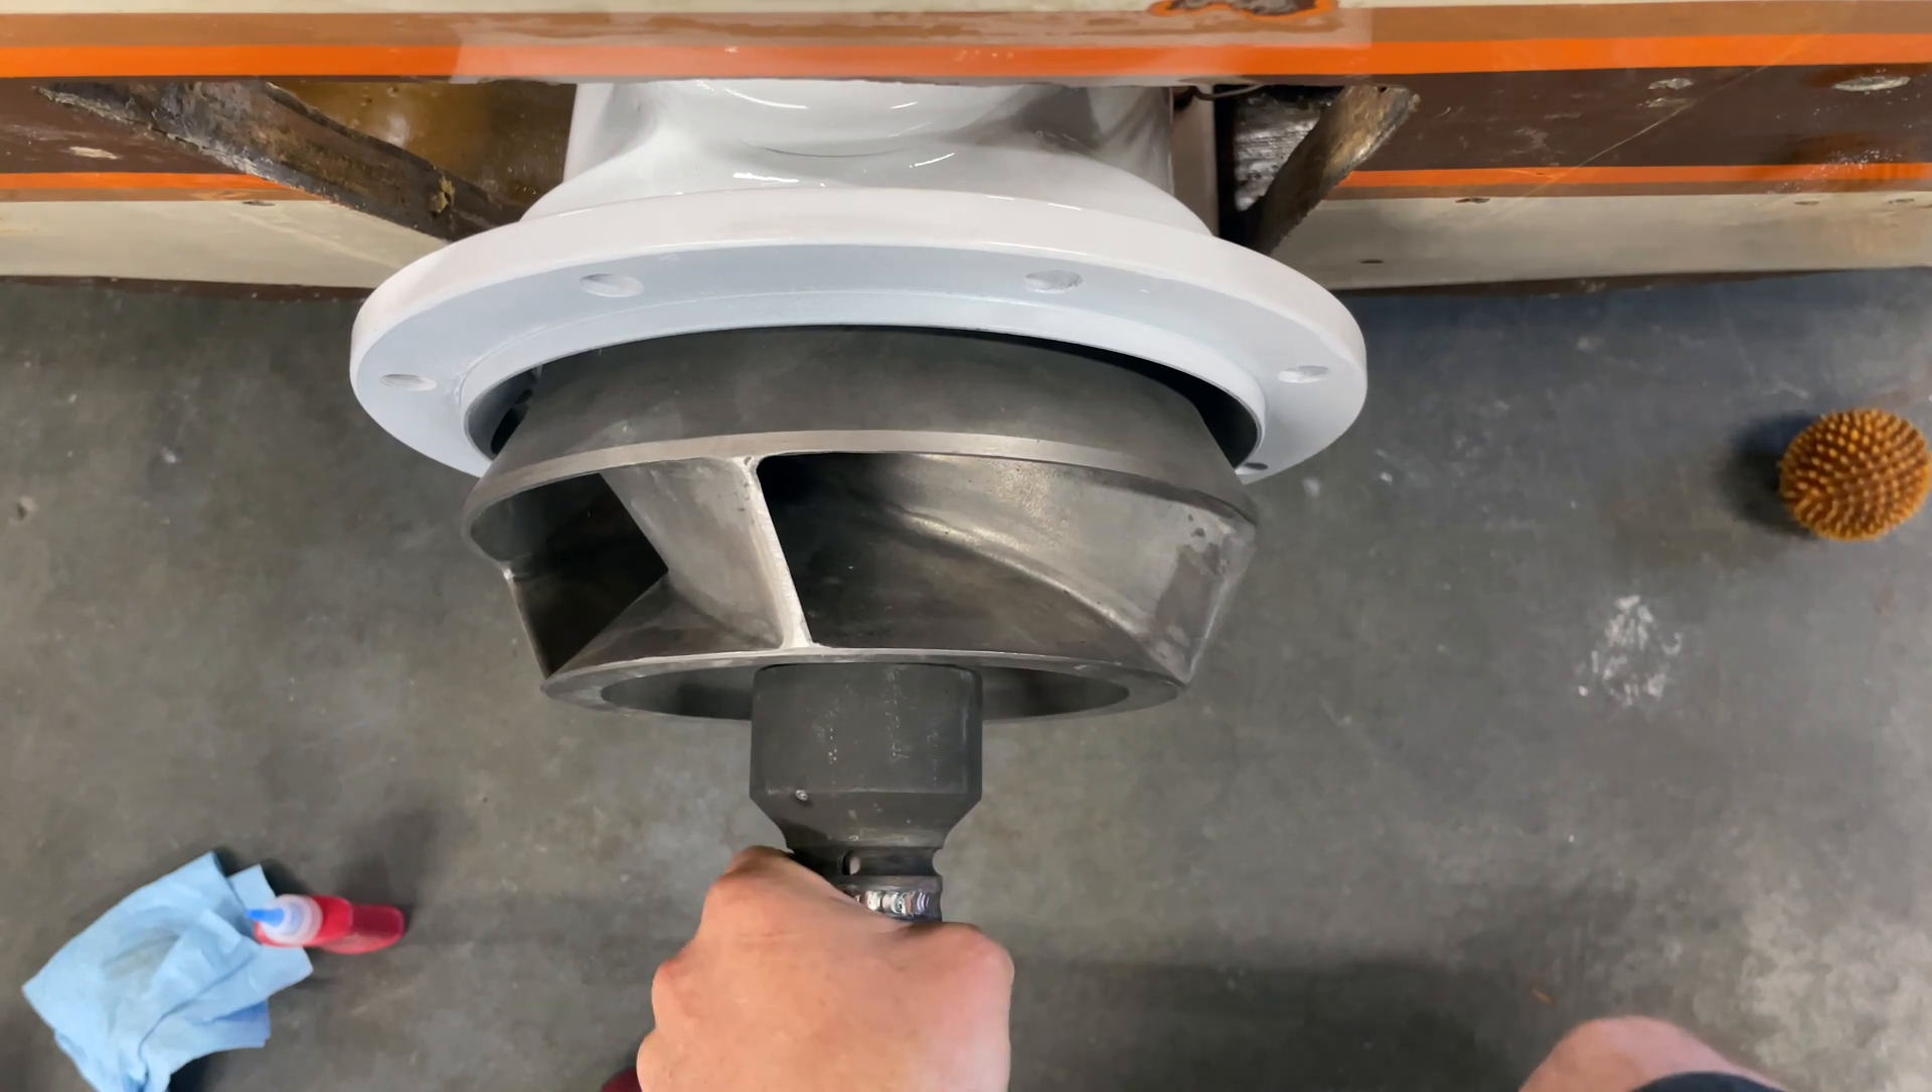Now that we got the impeller installed, I'm going to install the bowl.